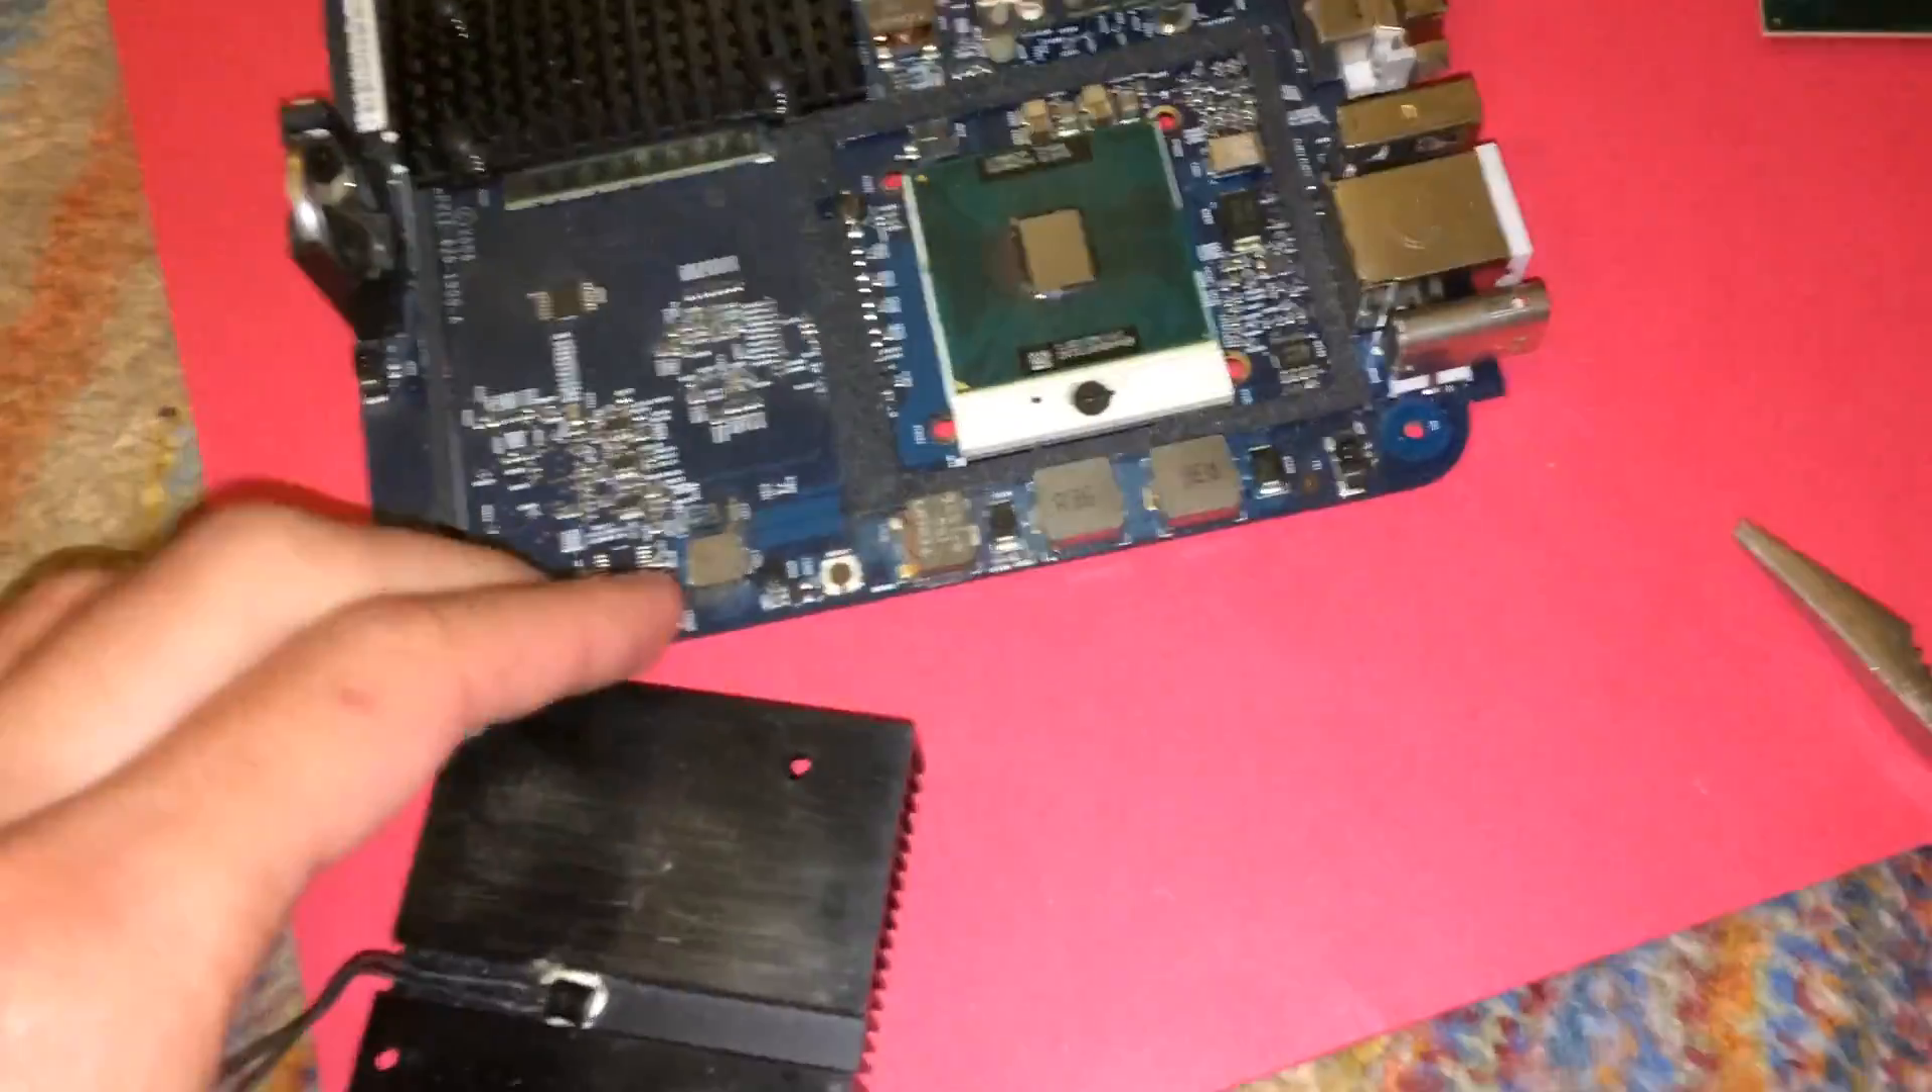I have removed the CPU heat sink.